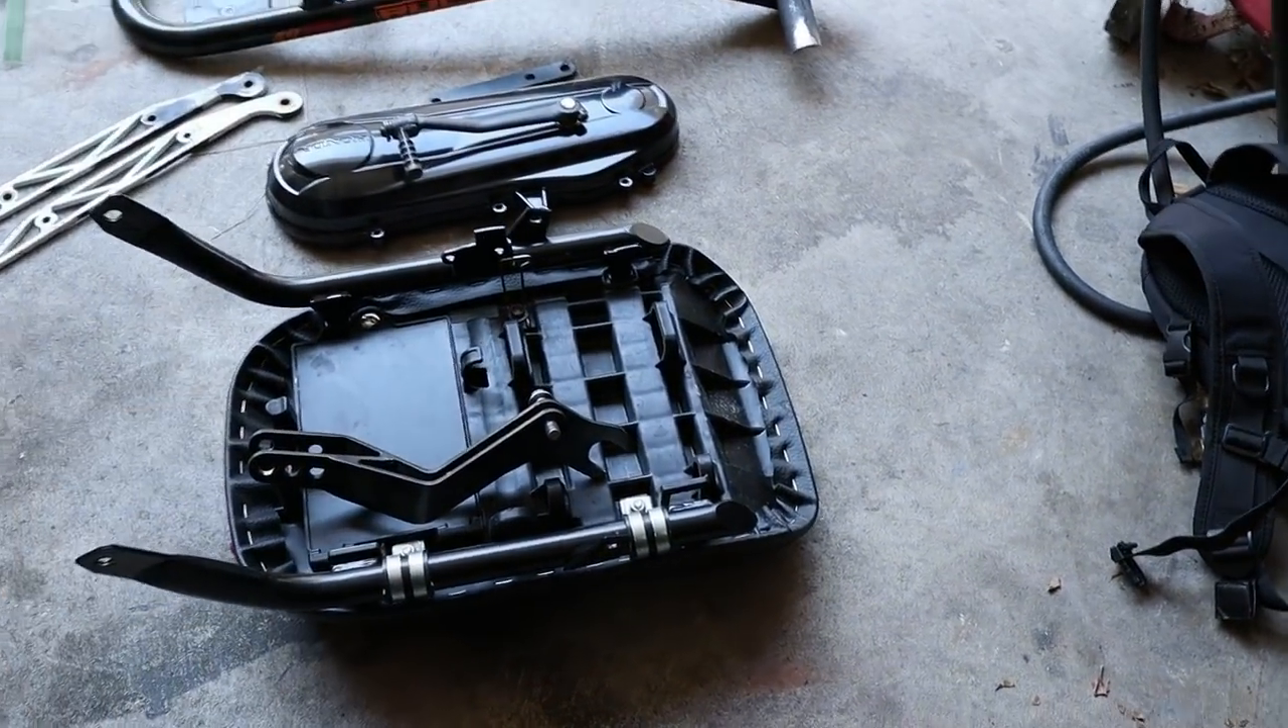I still have to take the rest of the seat bracket off.